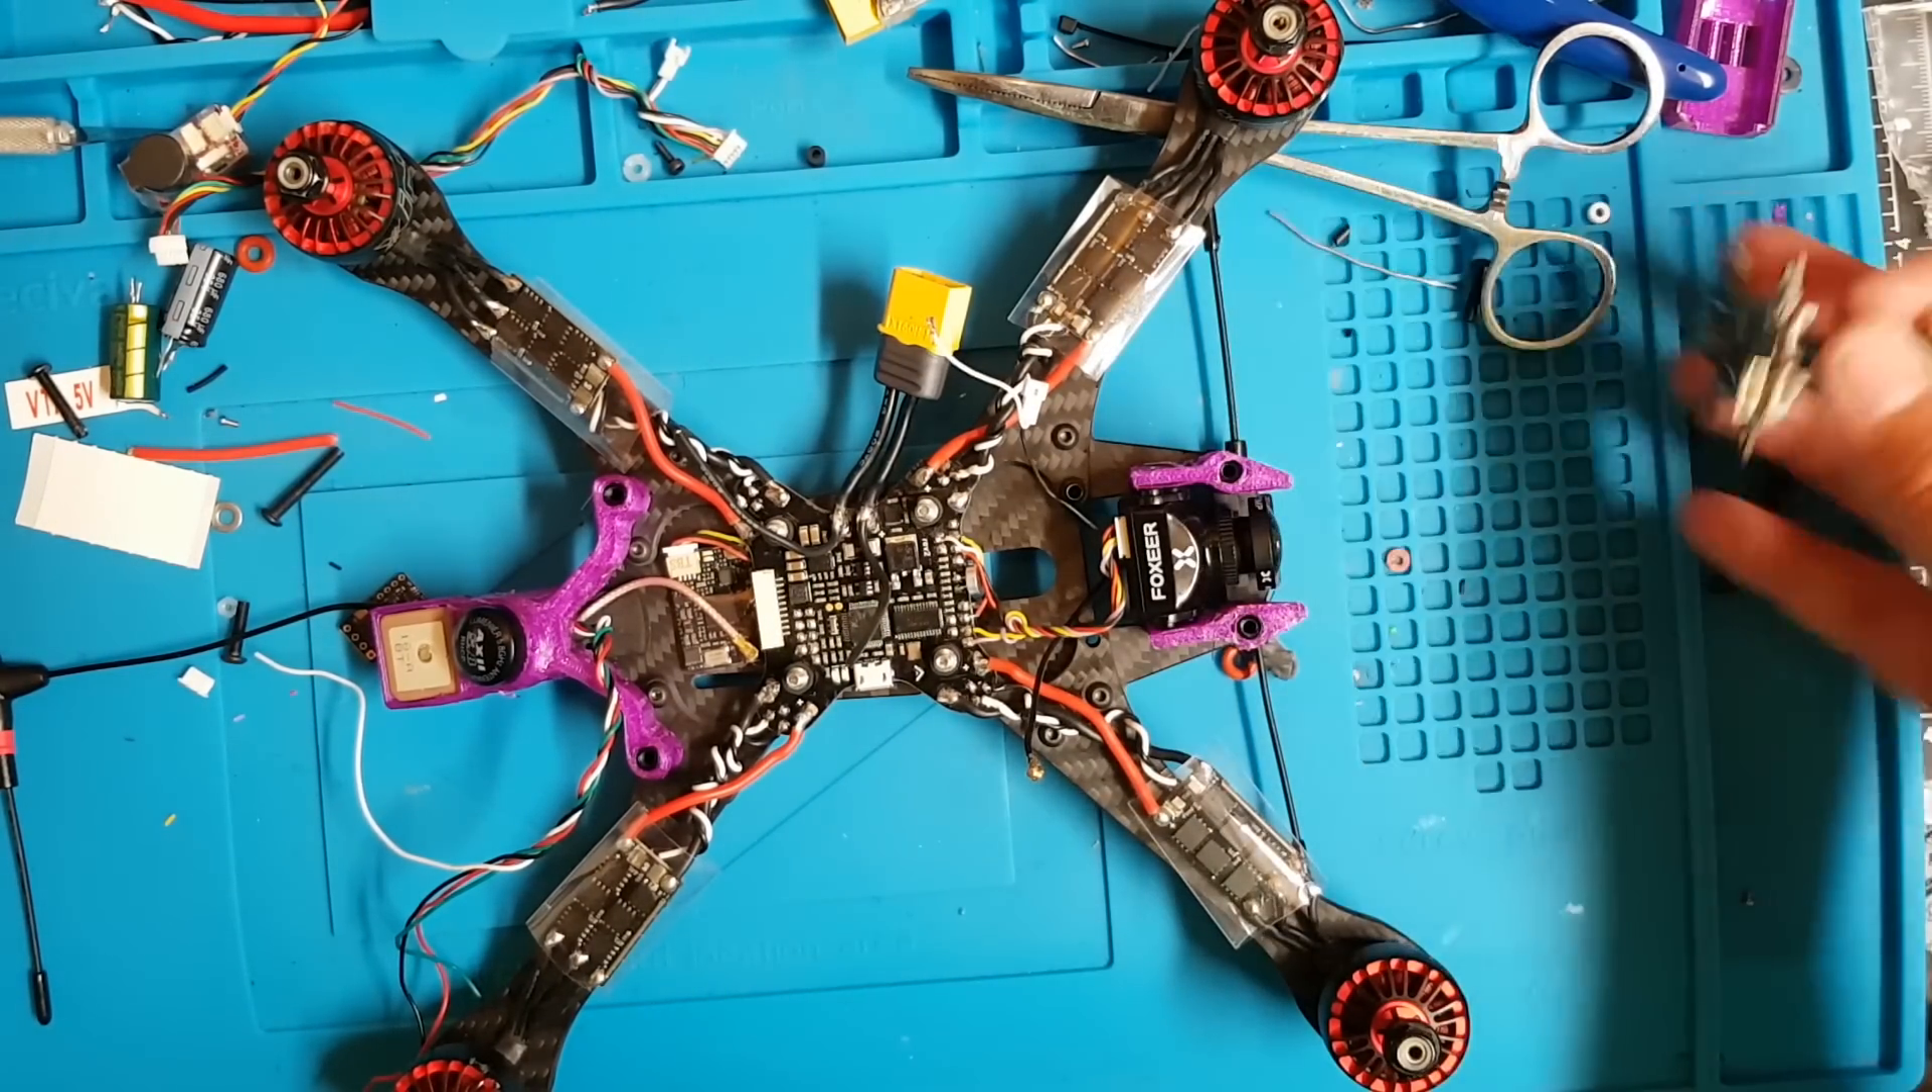Next stage is done I've just put in this Camera.